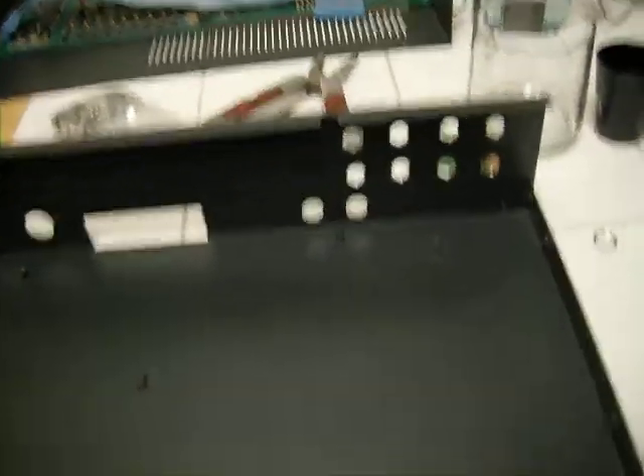And so now we have an empty chassis.